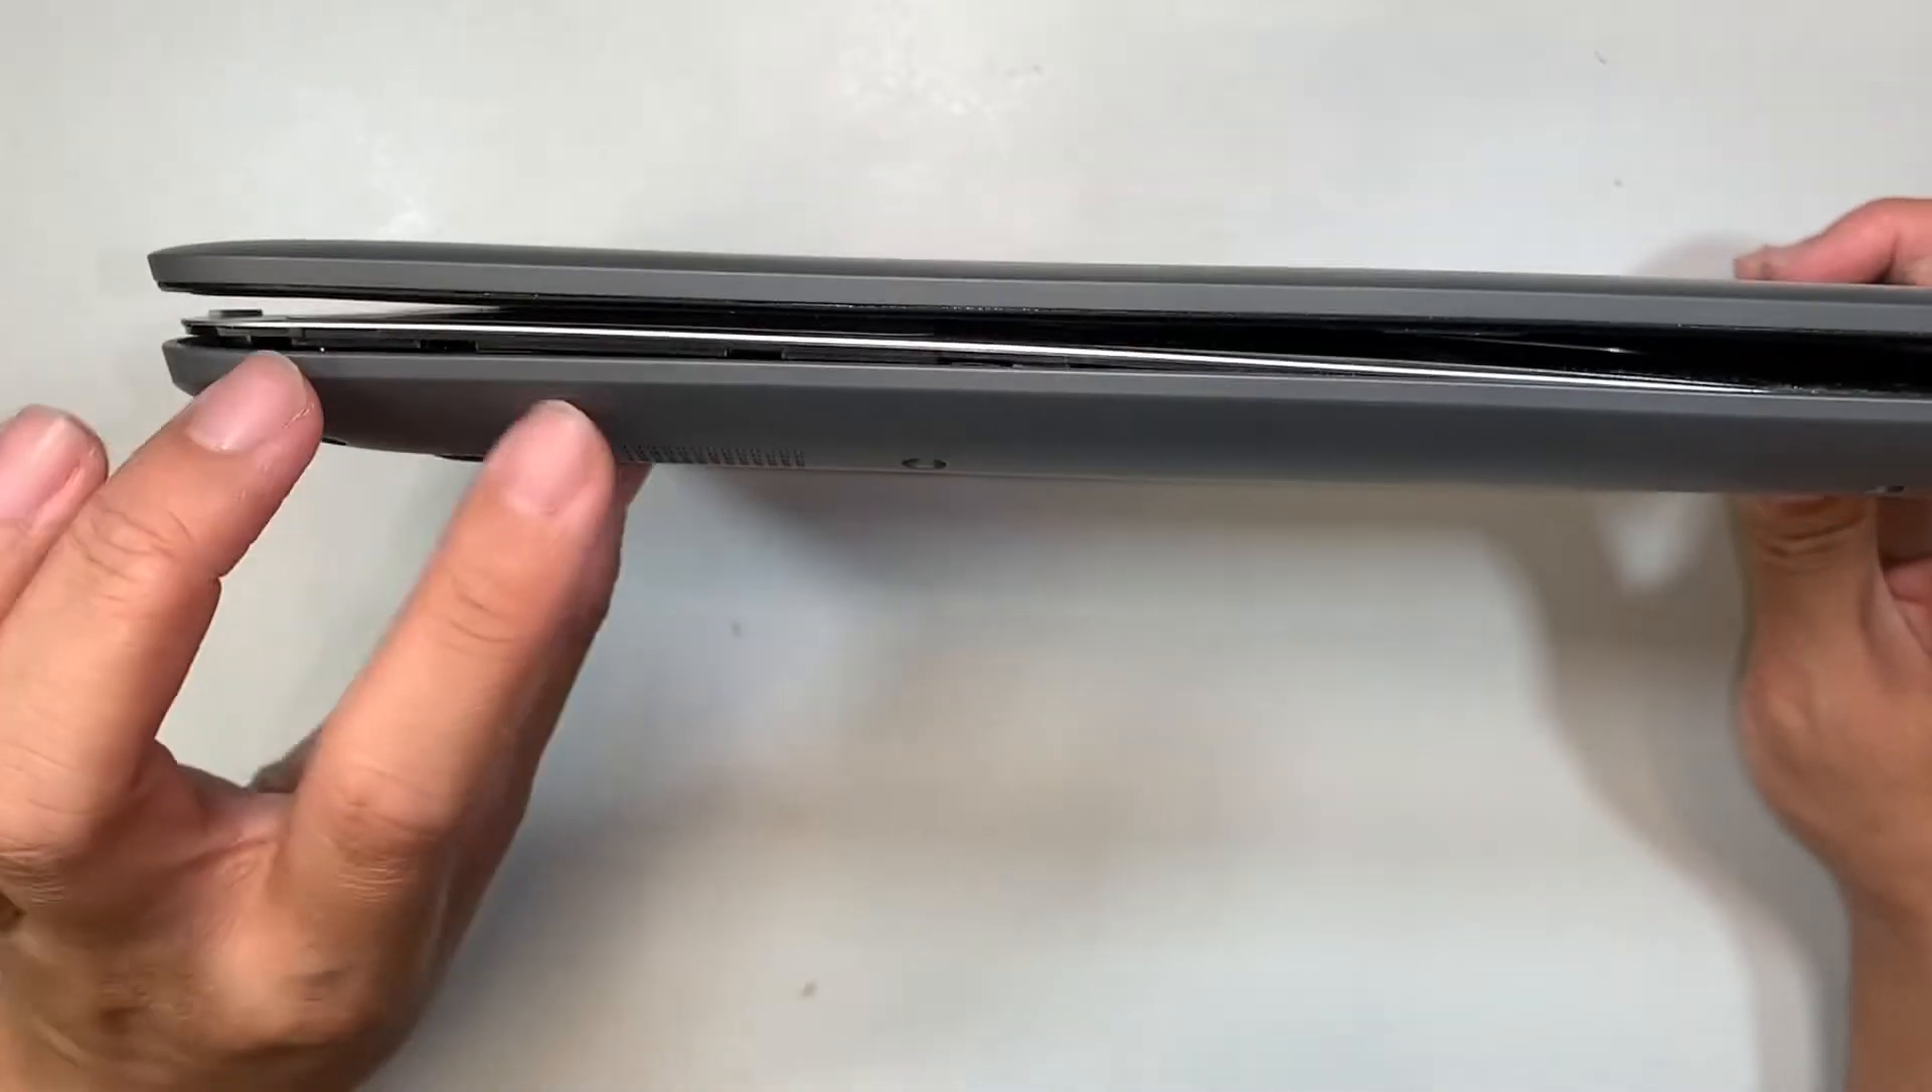You can see that the battery is swelling, swelling on the bottom here, bottom left and it is separating the palm rest.